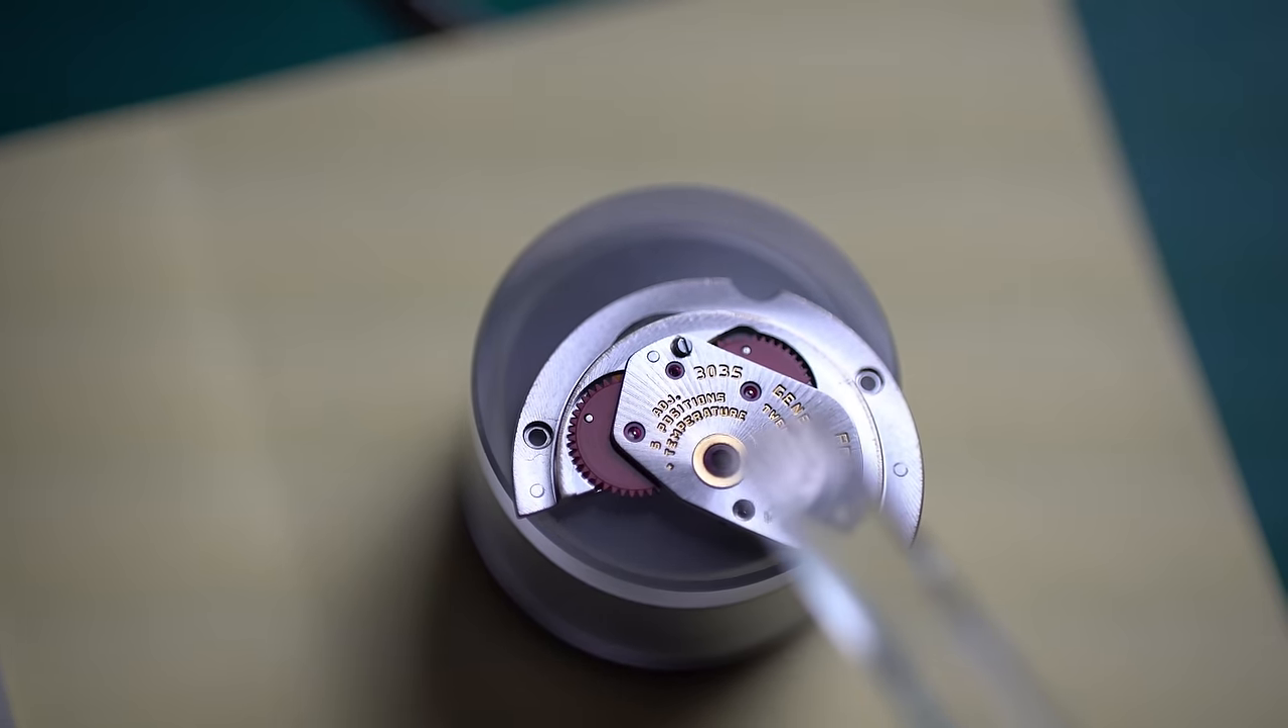And now we have the bridge on.